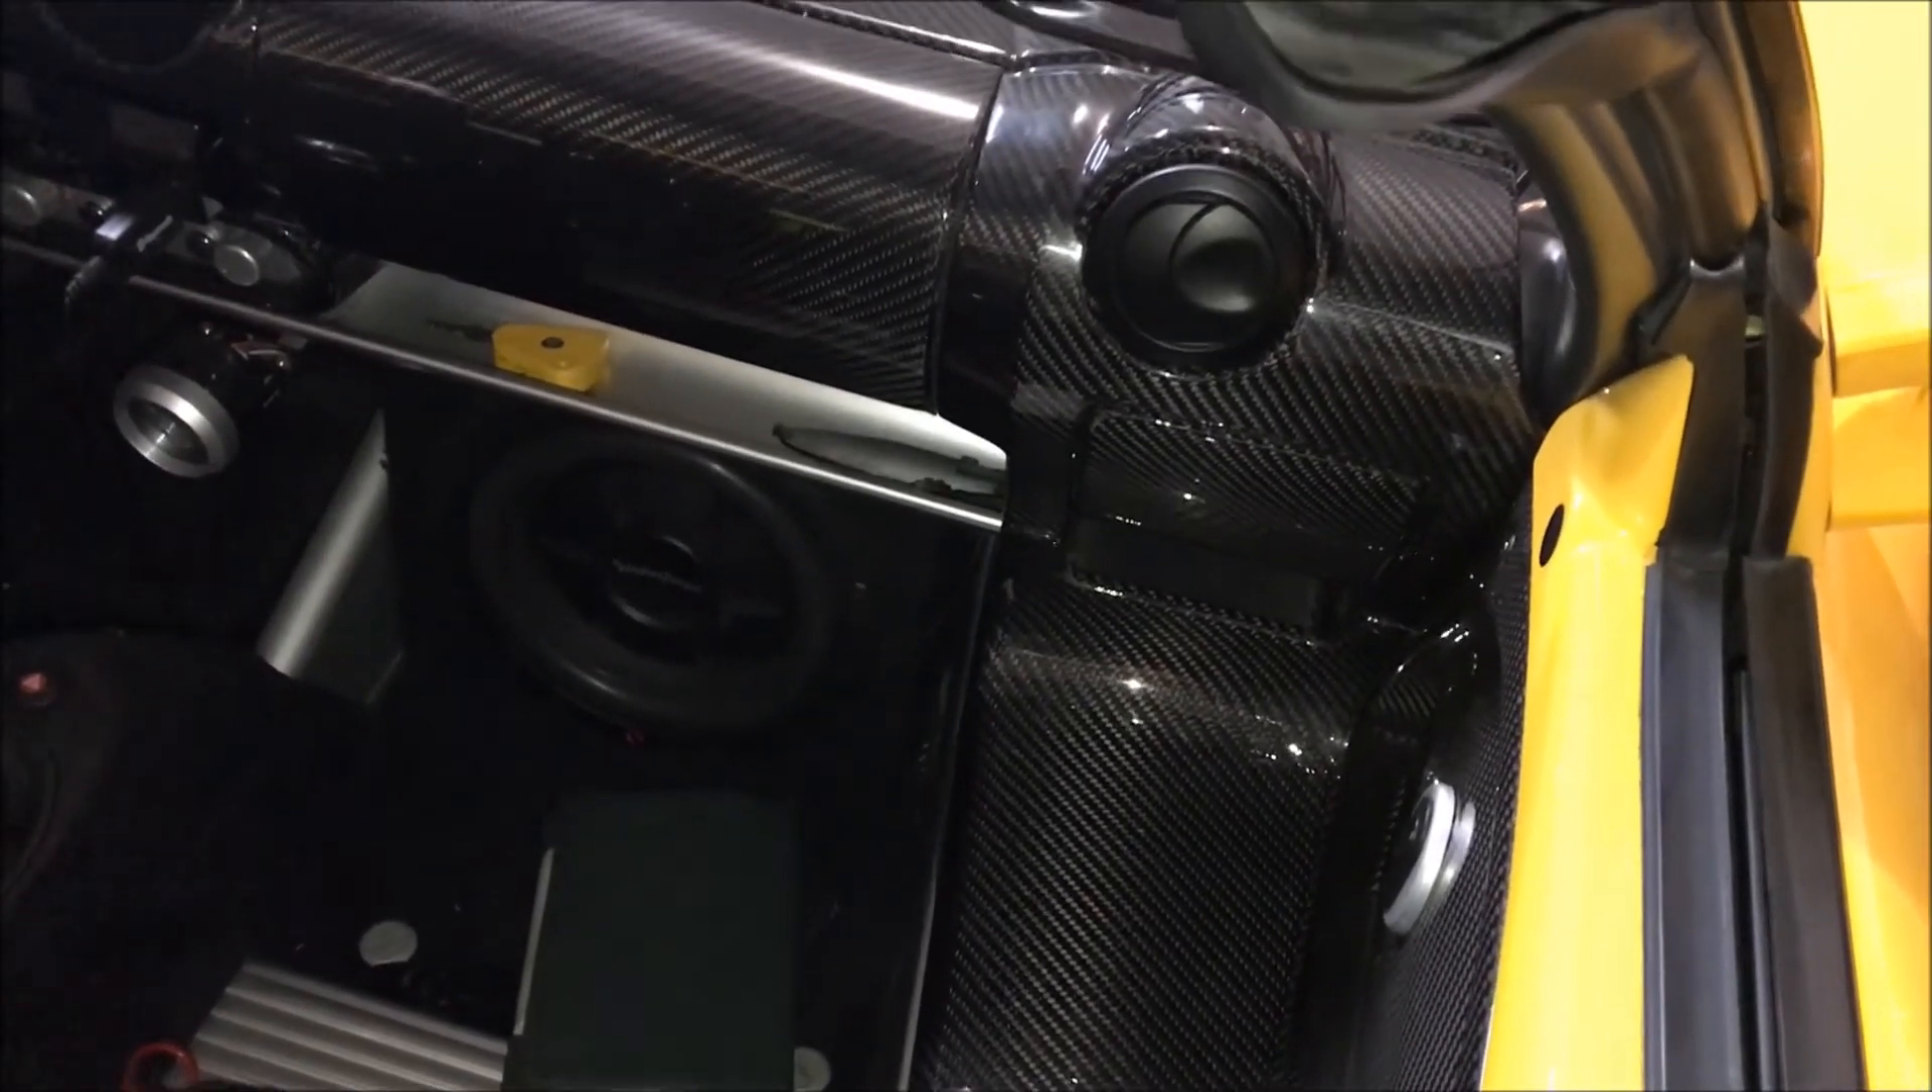Okay, so the panels are back on.